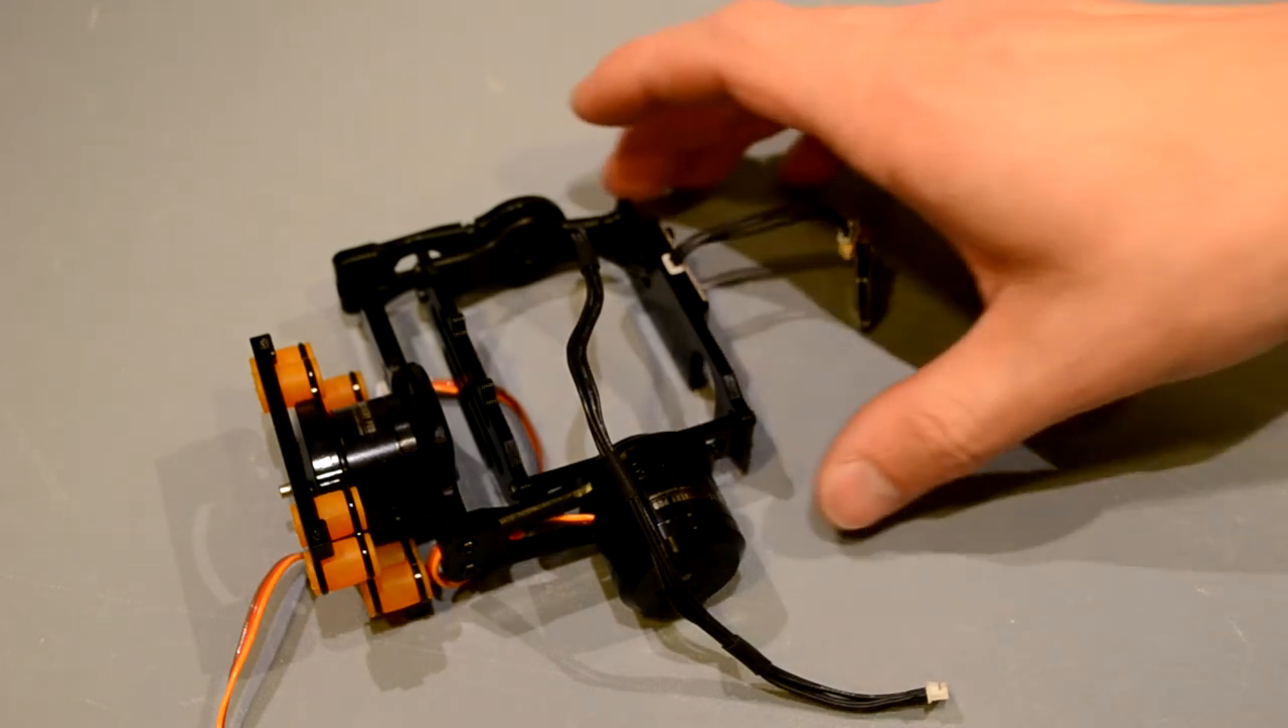Alright, so the gimbal frame is totally assembled.